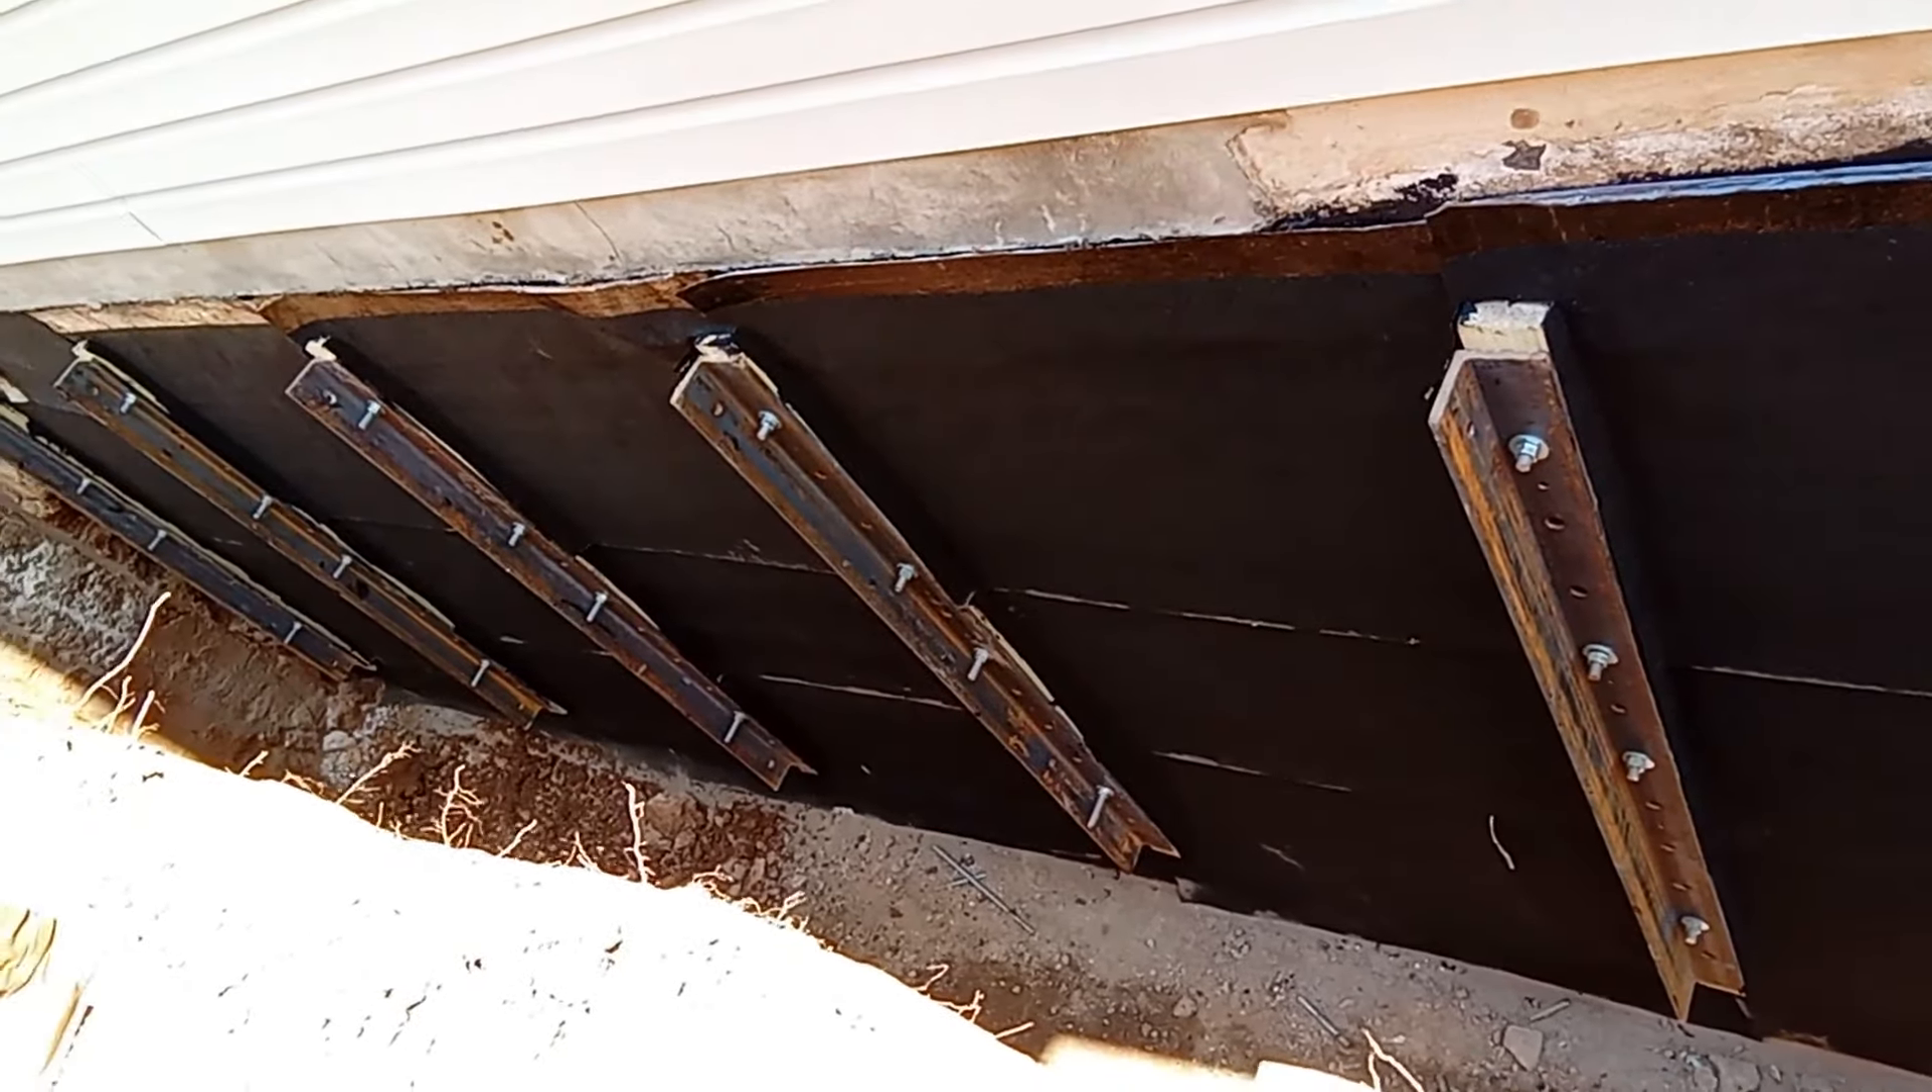Instead we were able to fix four by six steel bars to the wall bolt through with all threads and pull the wall as straight as possible.